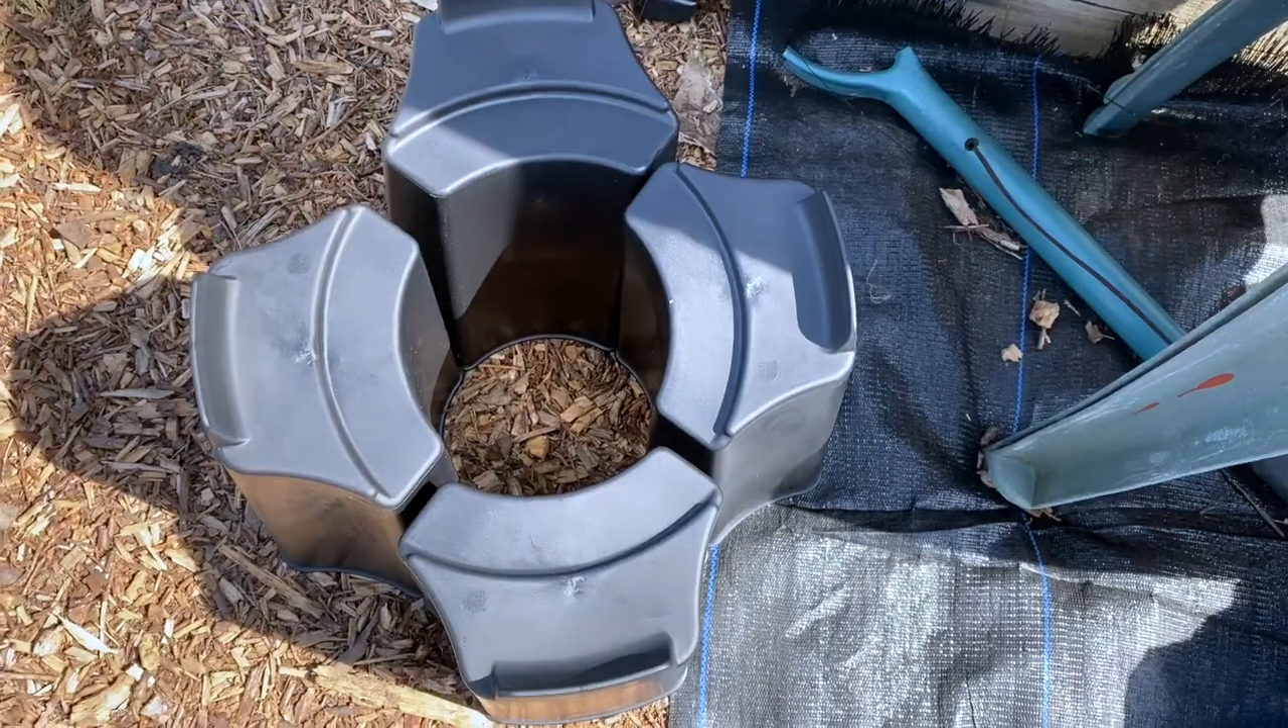That is the base fitted together, ready for the water butt to sit in.